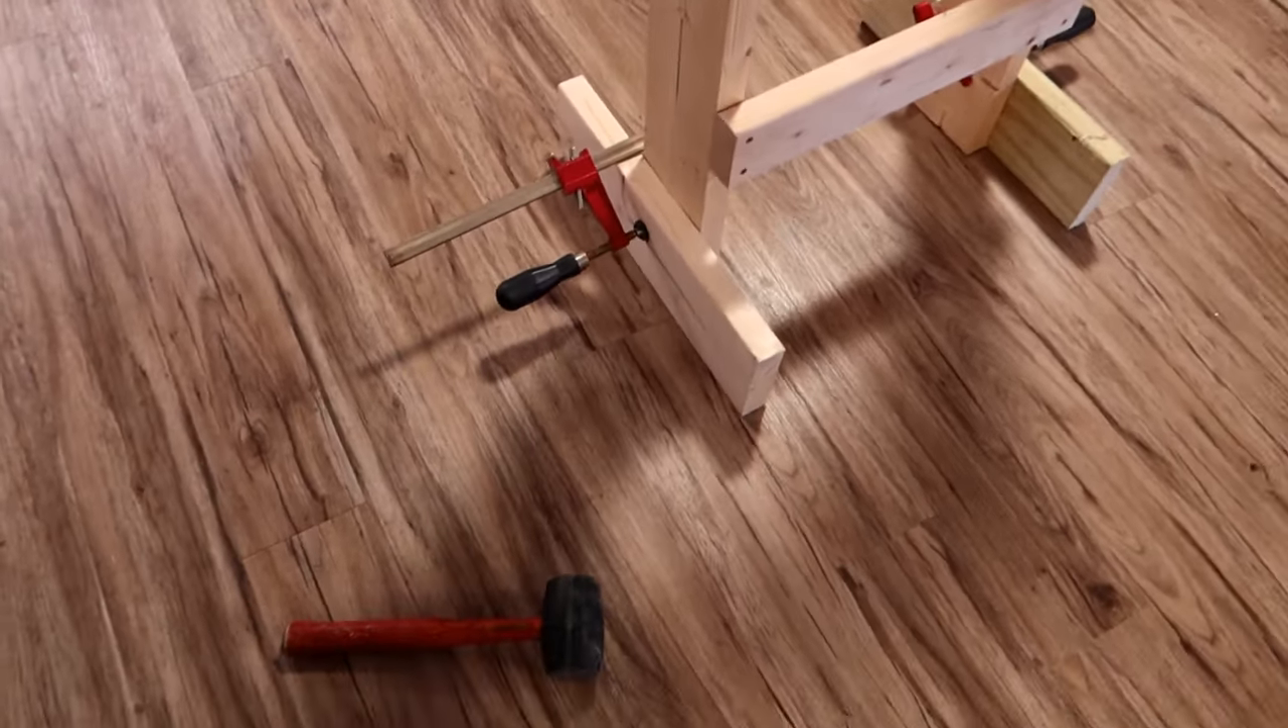You see, I didn't even attach the feet with screws or bolts or anything like that. I just used a clamp.